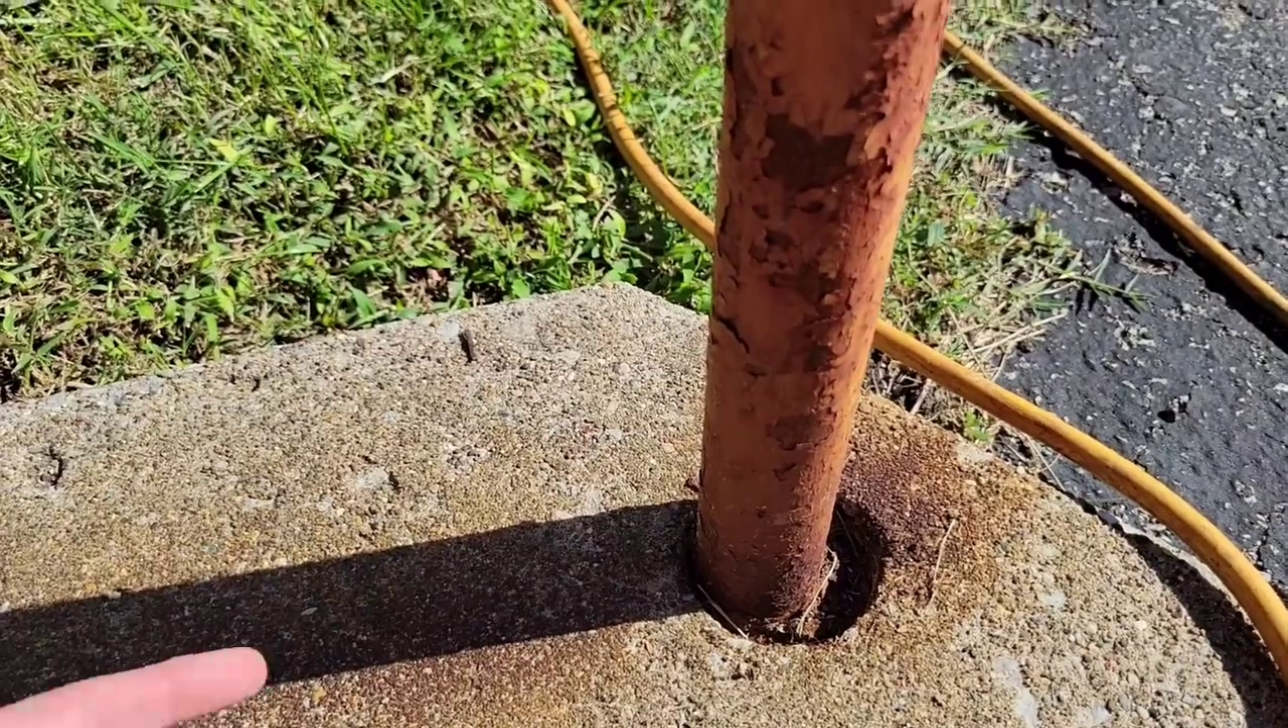We're going to fix all of the places where the posts go in the ground into the concrete because there's this big gap right here.